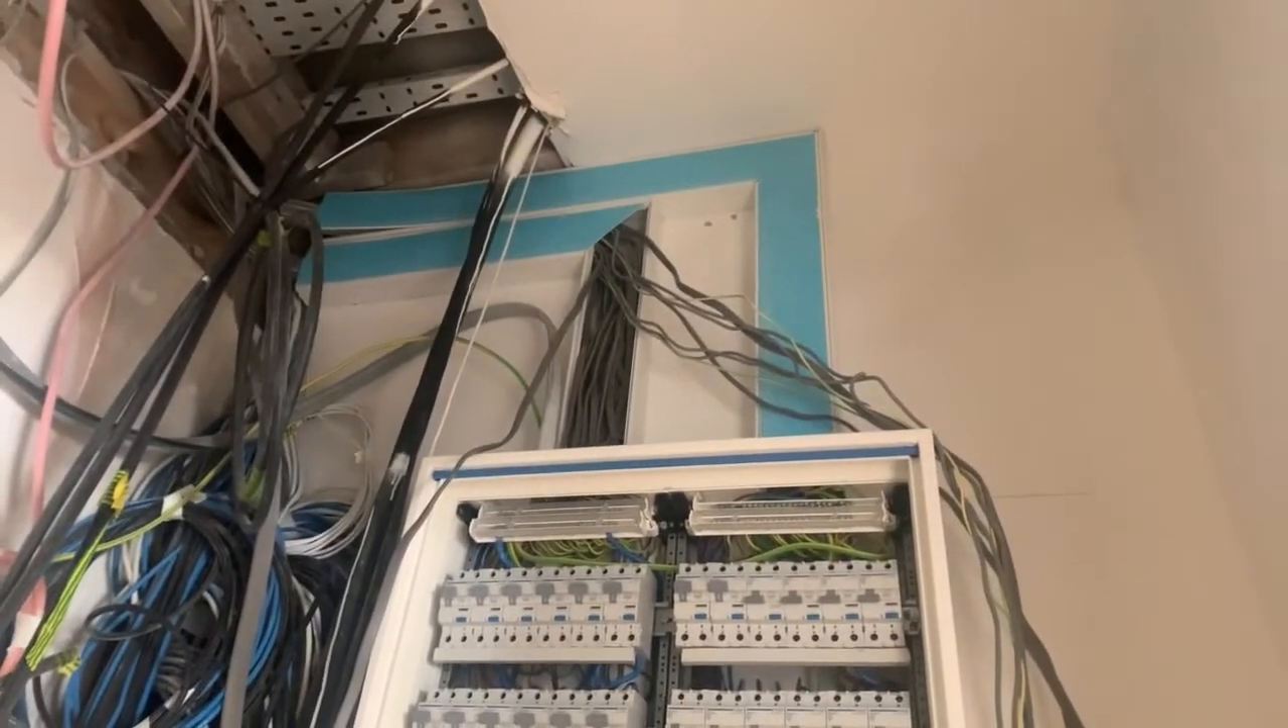Obviously this is a bare board right now we do have a cover plate to go on this and a door unit to go on it as well.